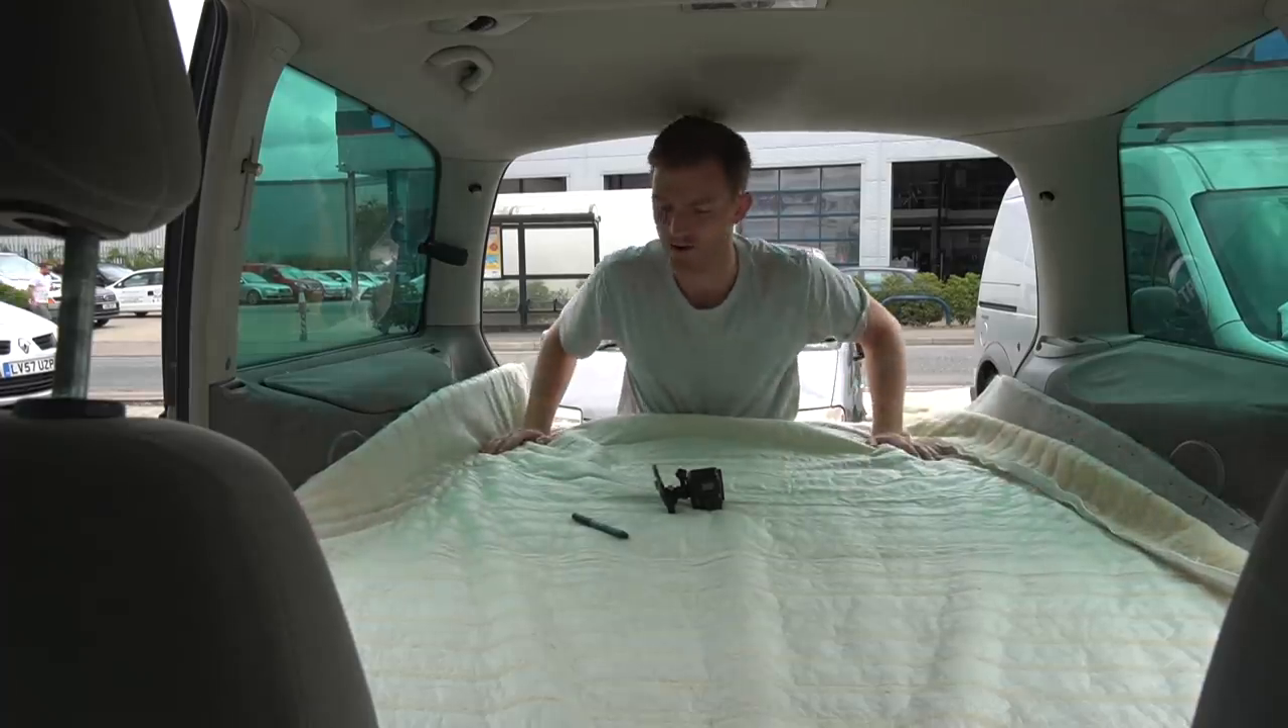I want to cut the mattress down to size because at the moment you know it's kind of sitting up on the sides as the car gets narrower at the back.